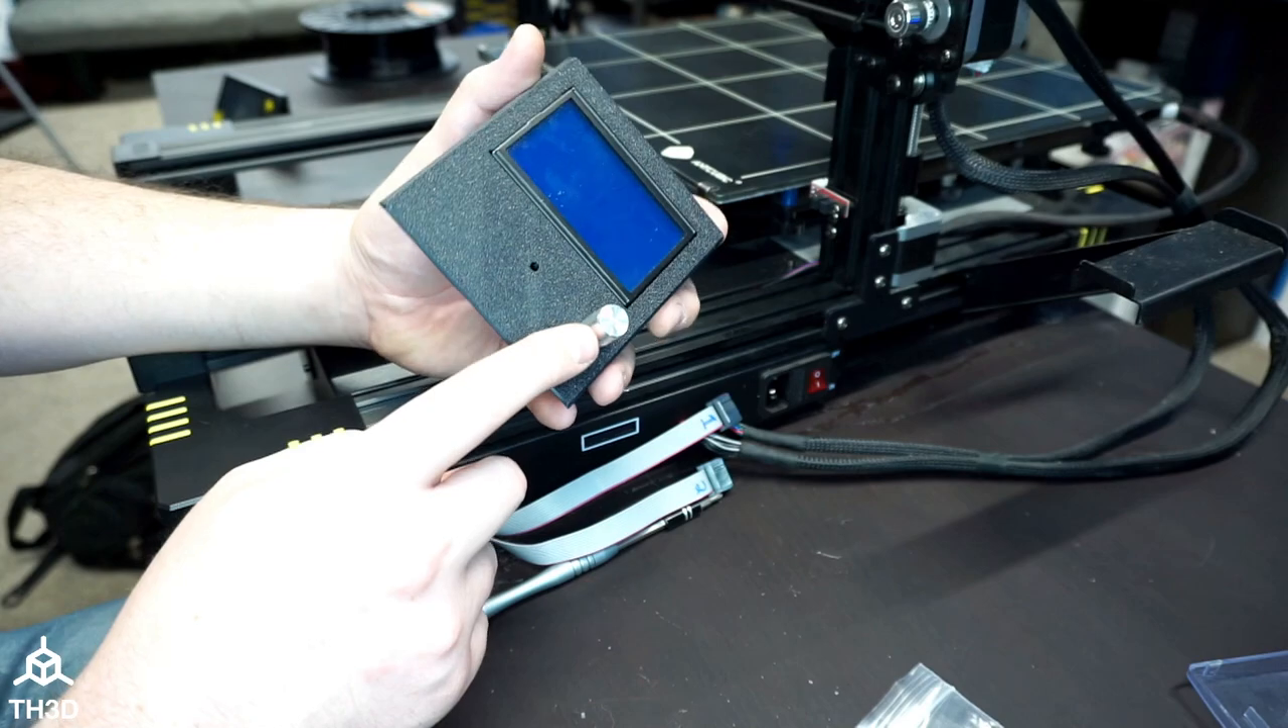So as you can see here, the screen's in the housing.